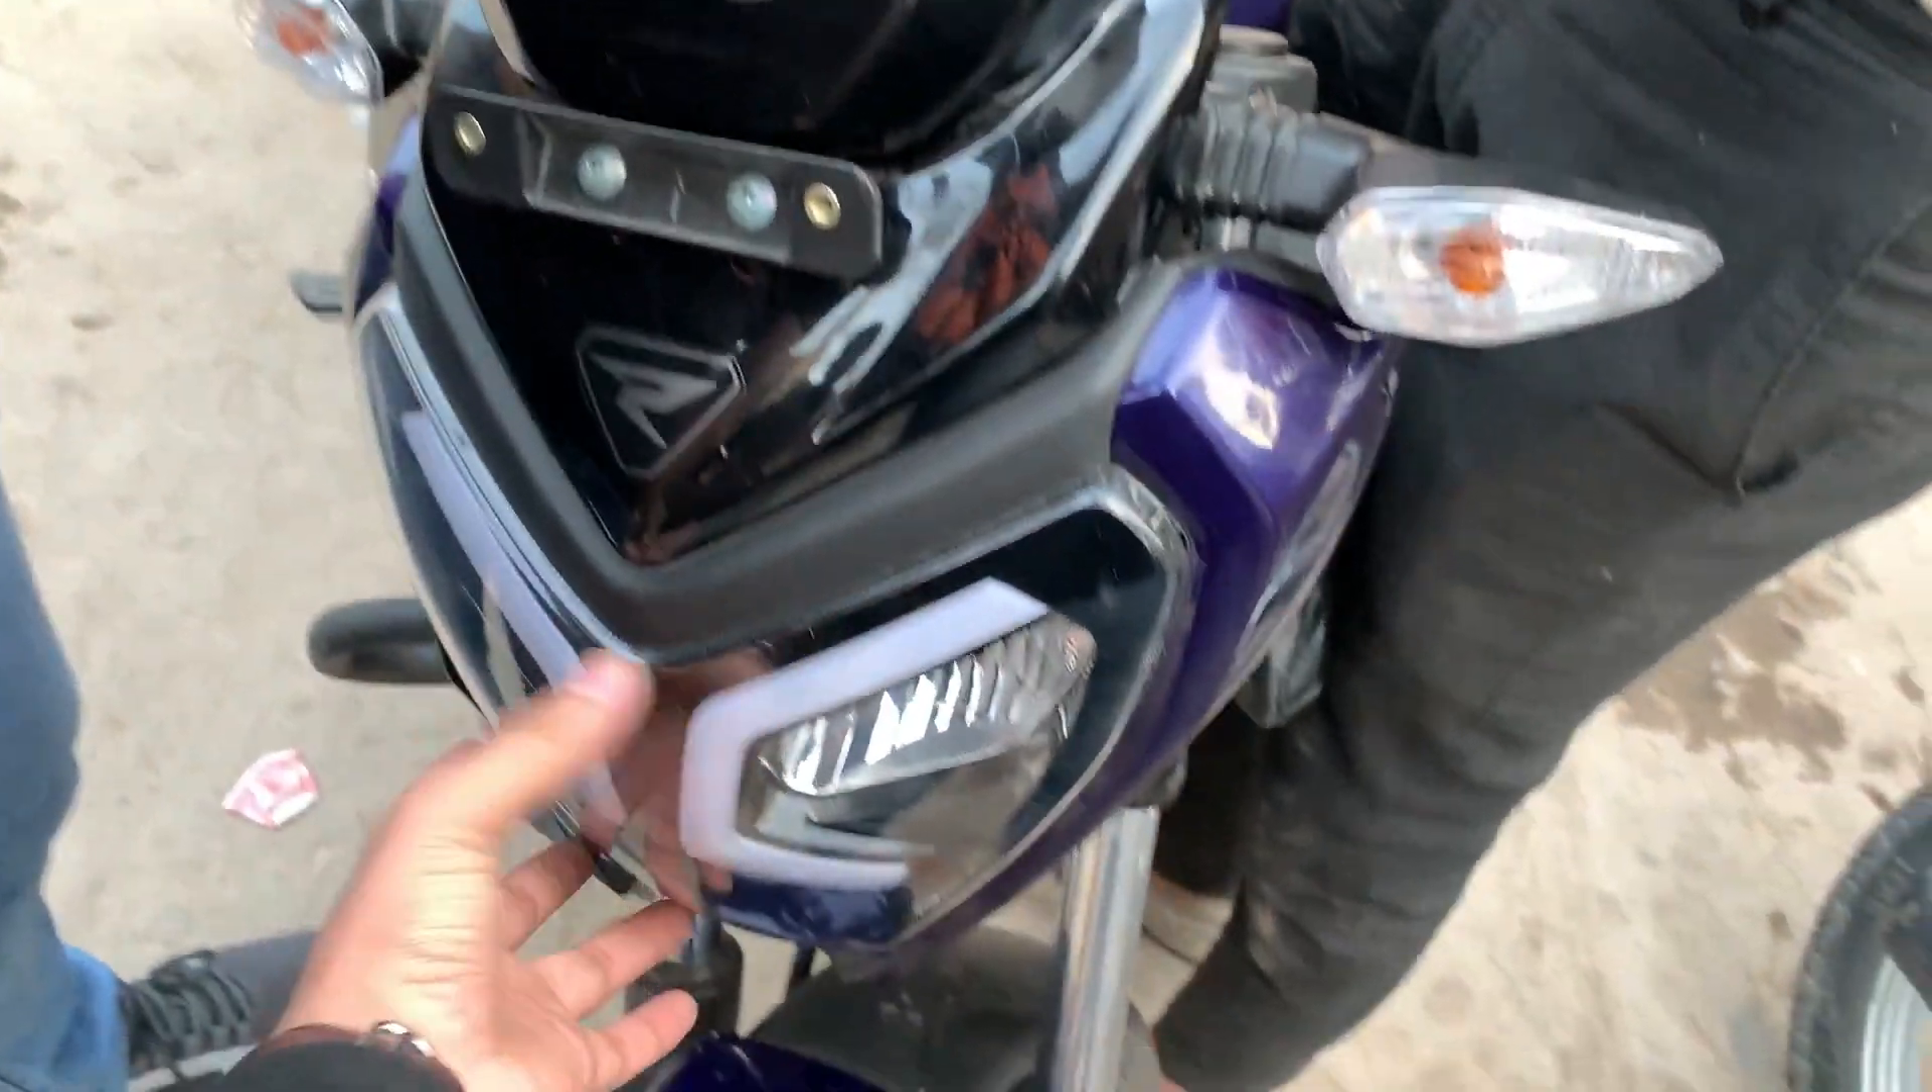यहां पर हमने पूरी की पूरी headlight वापस fit कर दी है।